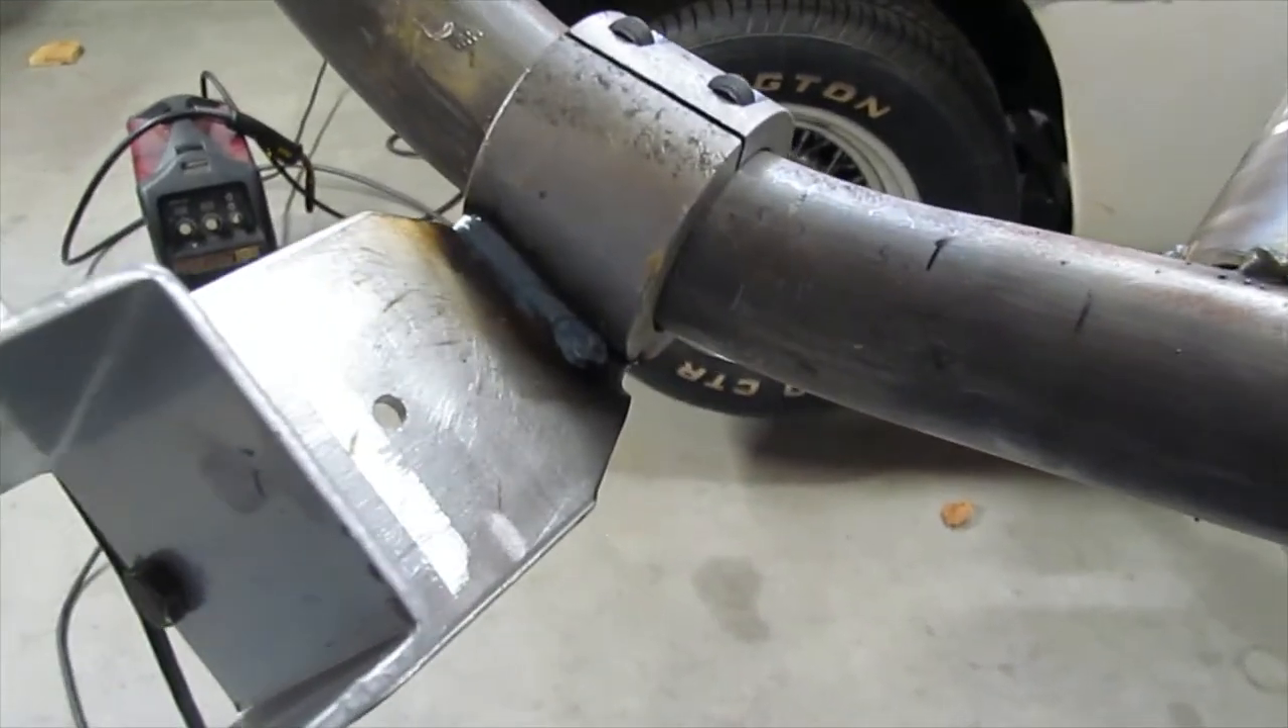I just finished welding the hinge brackets to the split collars that I bought.